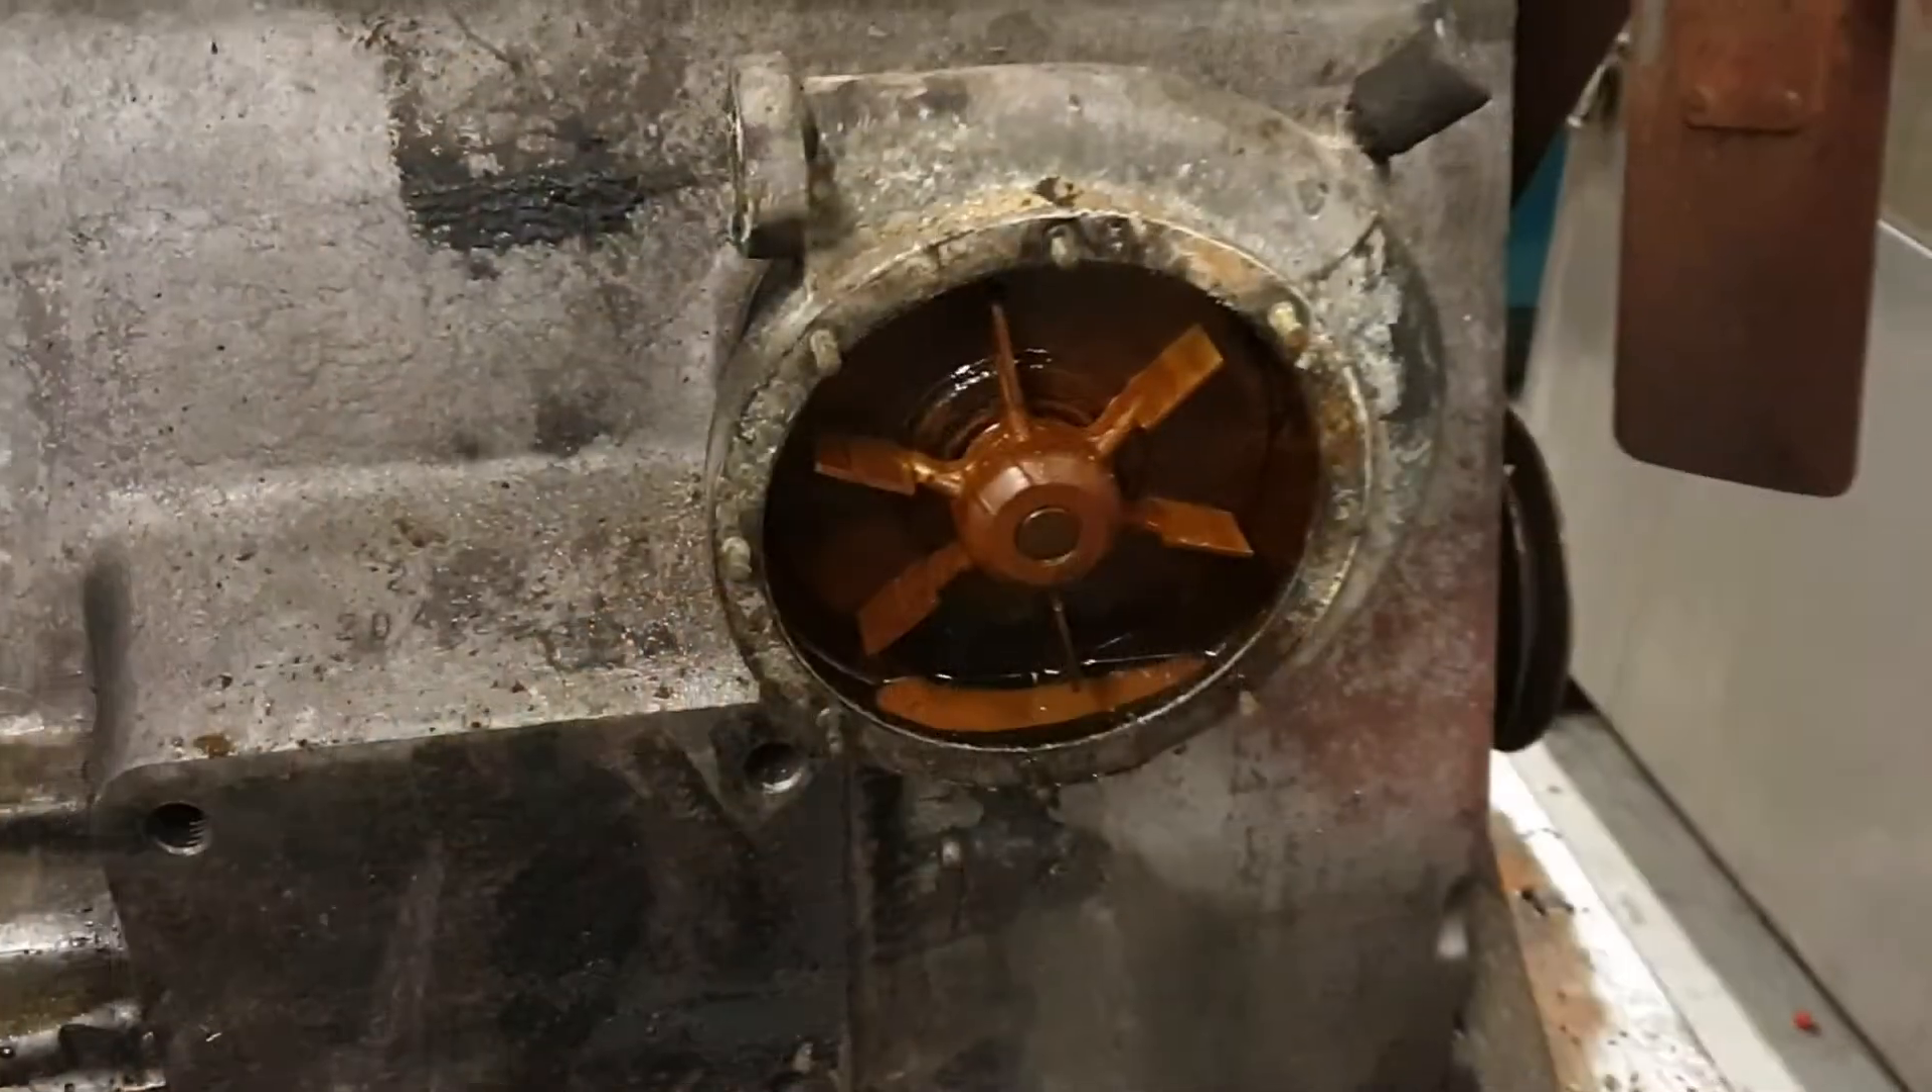So now we've got the cover off the water pump we can take a look inside.